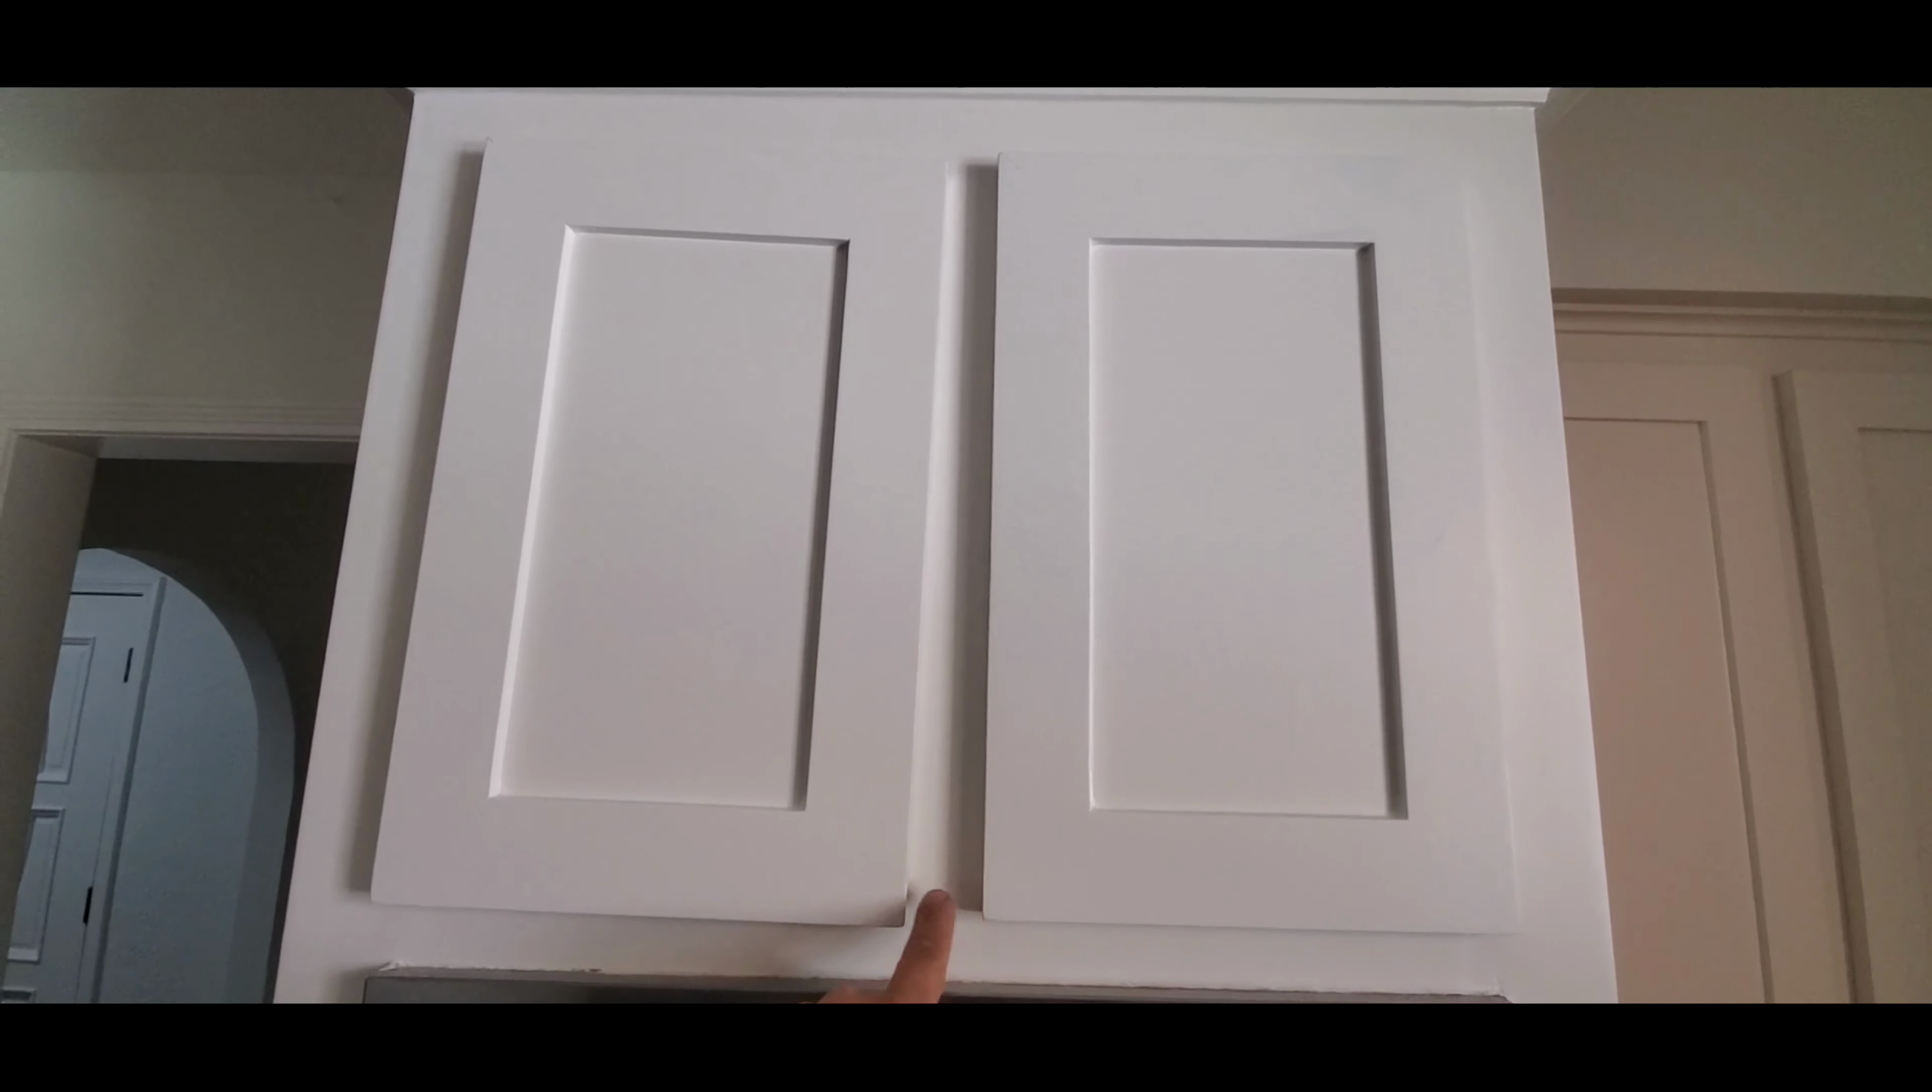Today I'm looking at a cabinet door that's not aligned with the other one. As you can see the gap here is wider than the gap up here.